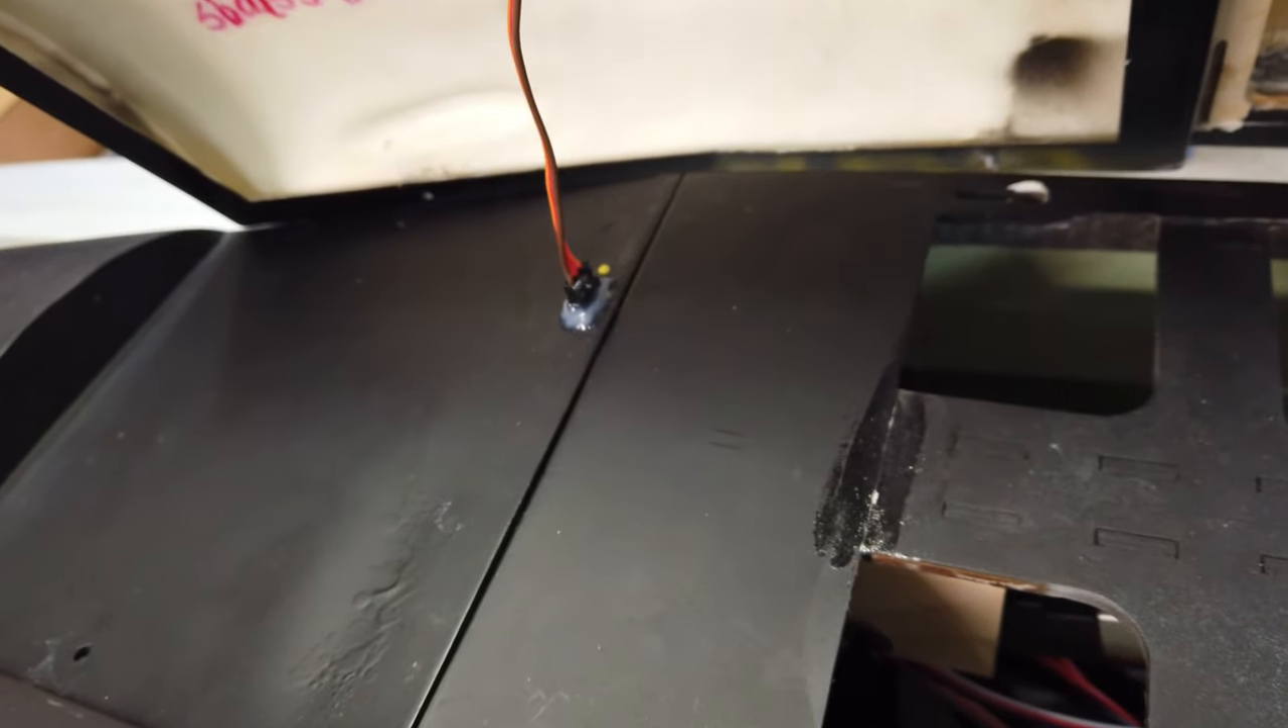Uh, there's the, uh, the servo plug there that I installed.